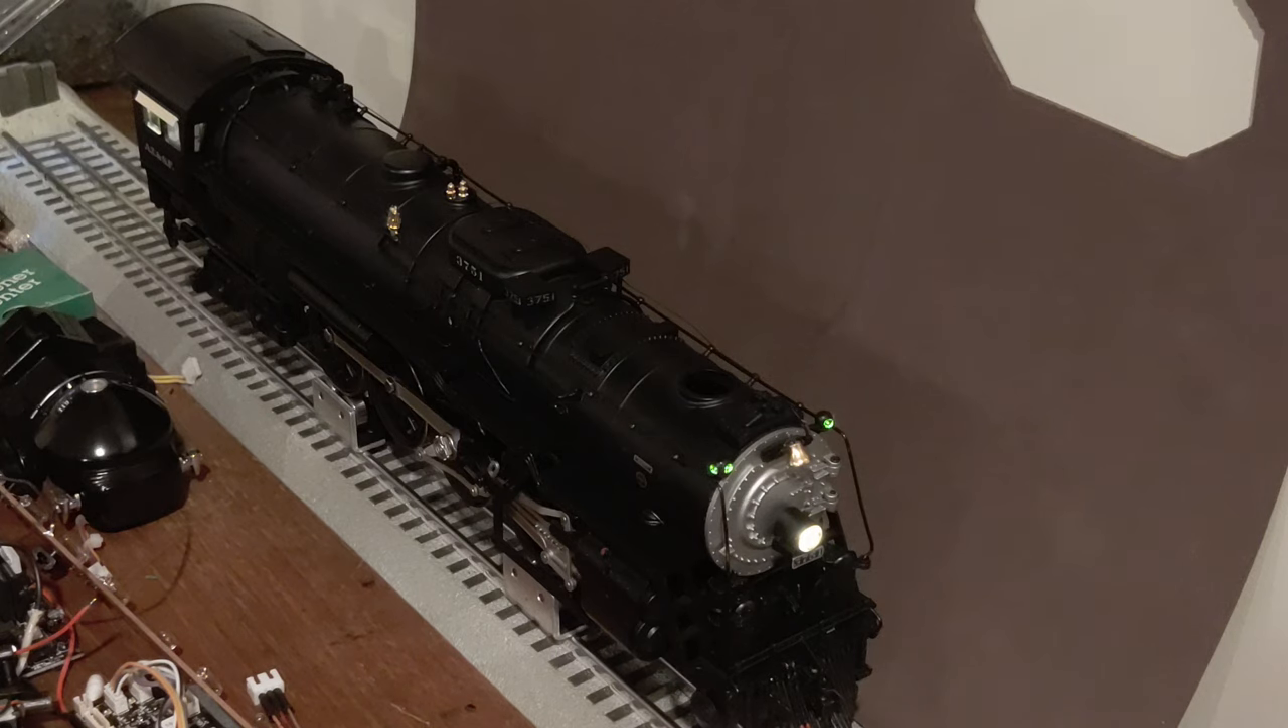I have the shell back on.